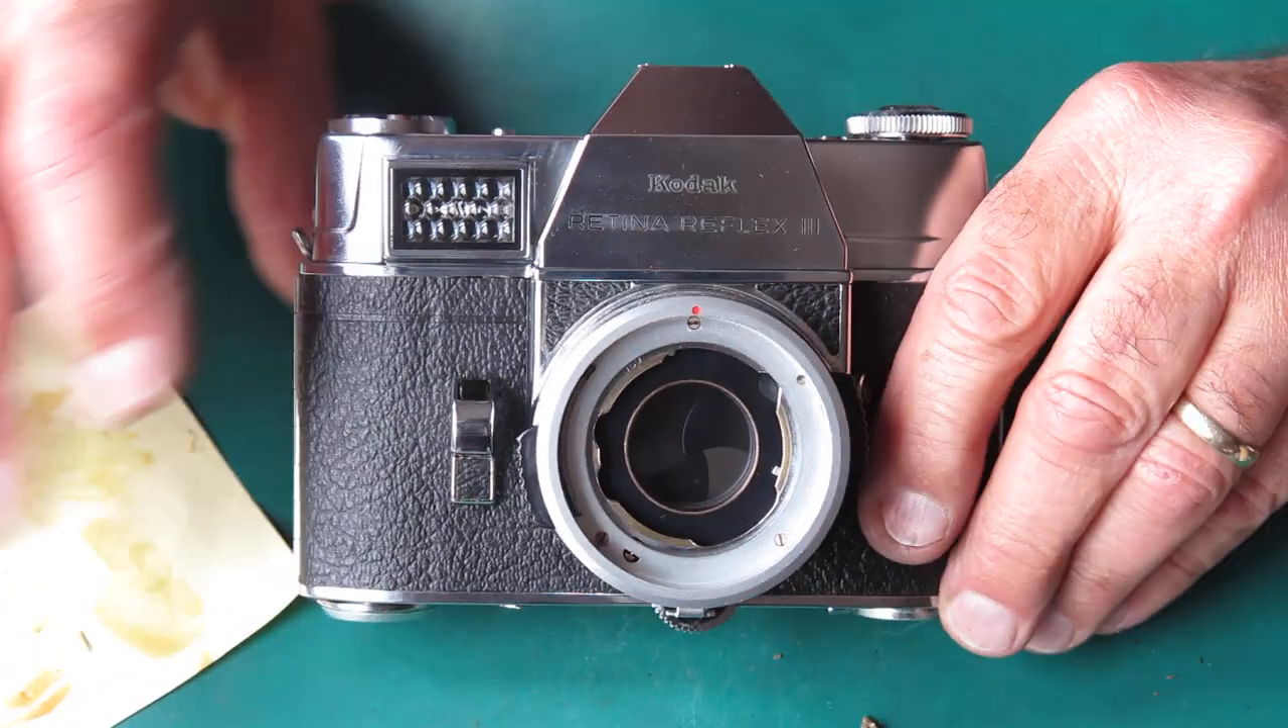All the leatherettes back on the camera nice and tidy.